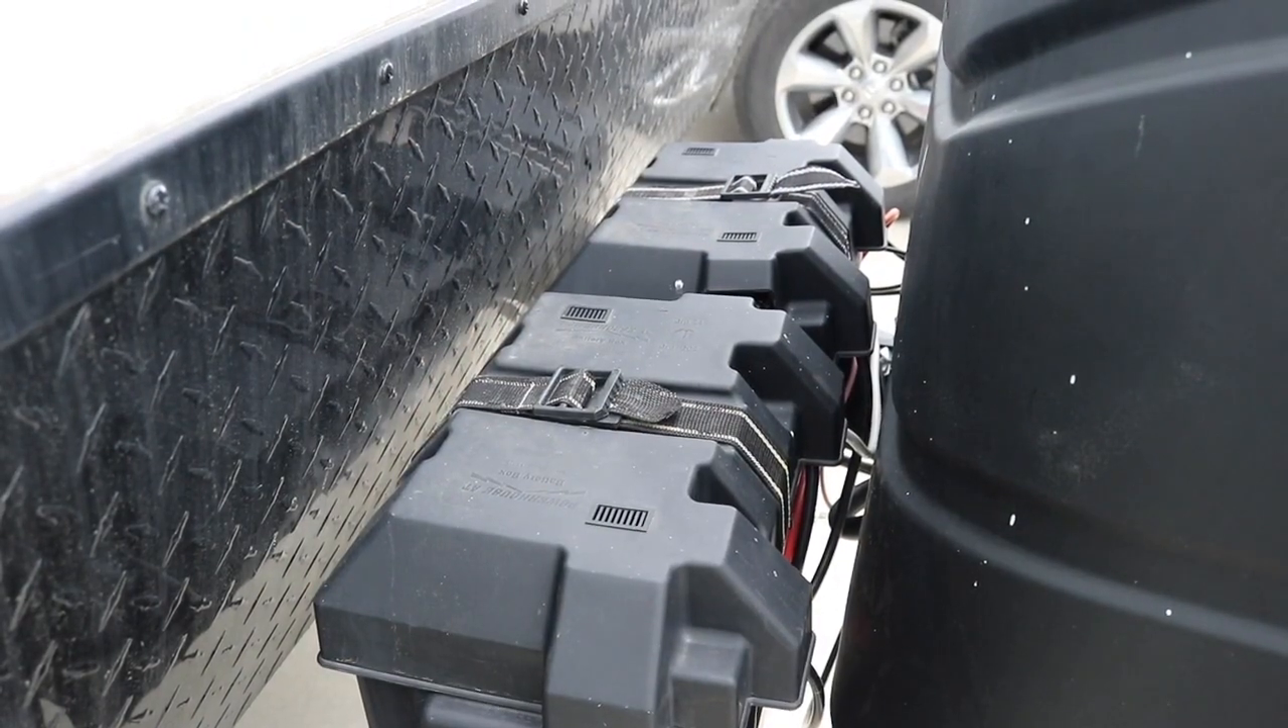Okay, so we've got the batteries all strapped up.